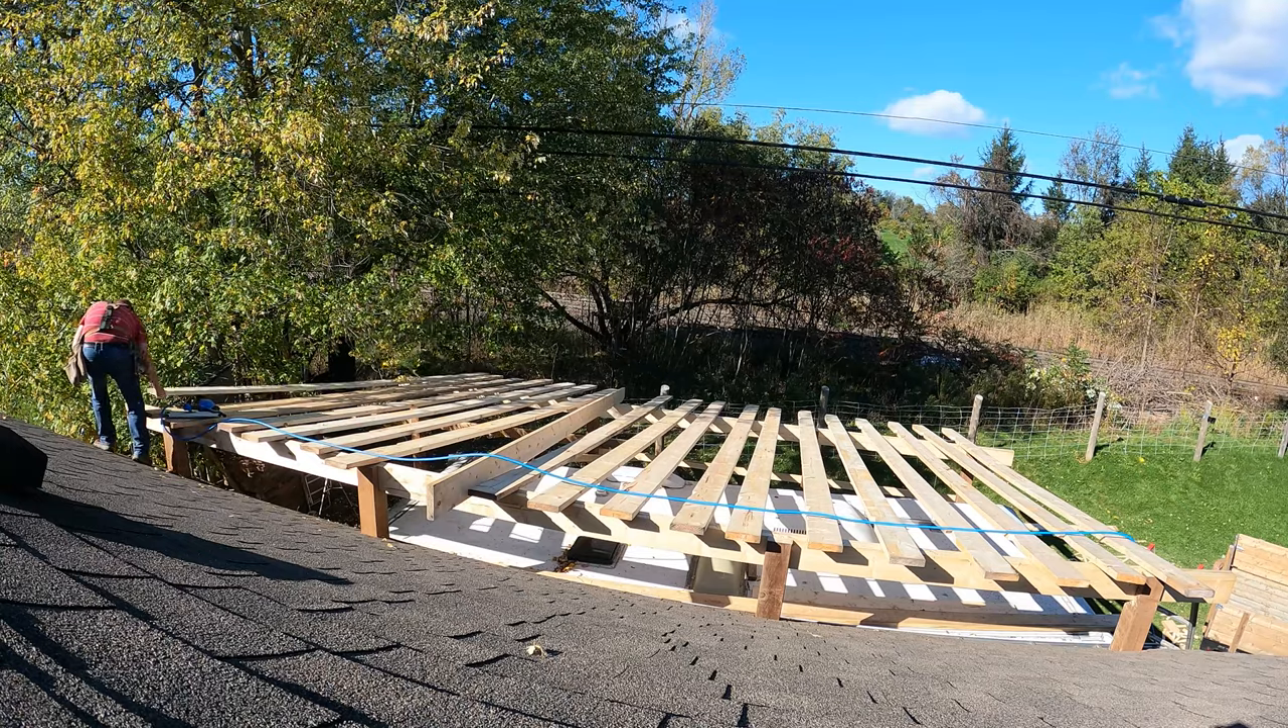We got most of the rafters up.